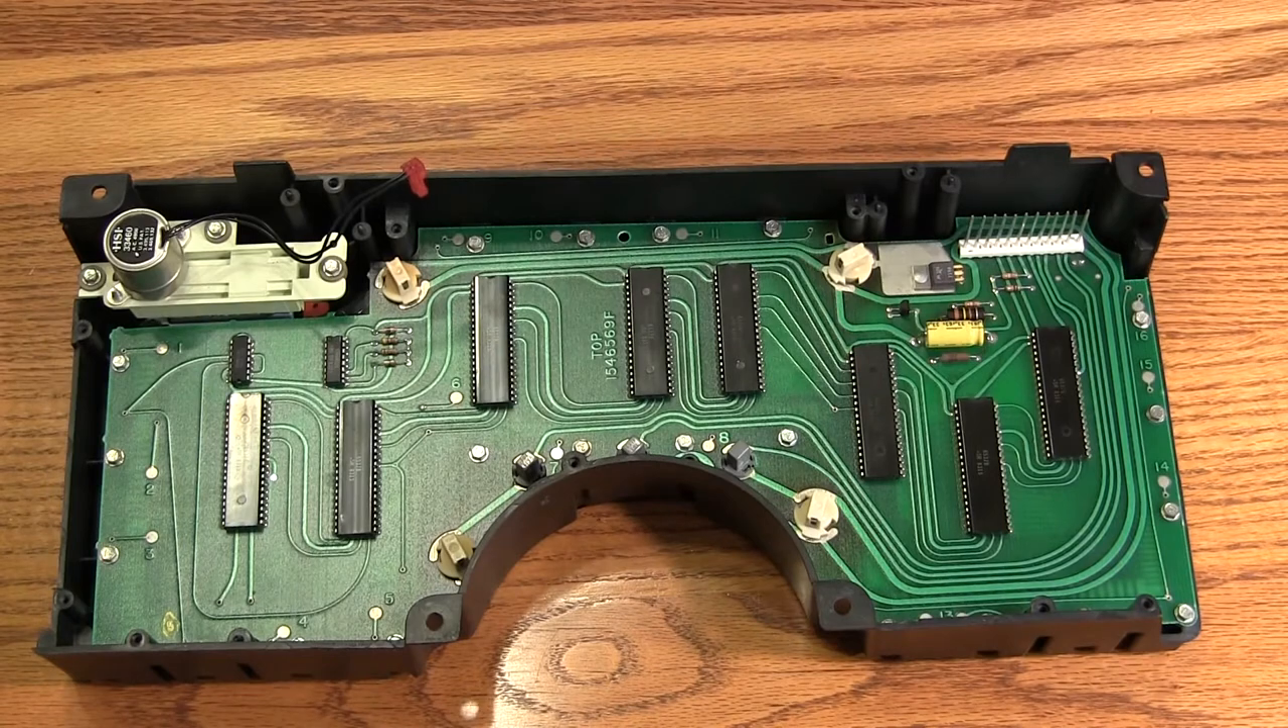The bottom board is in place.